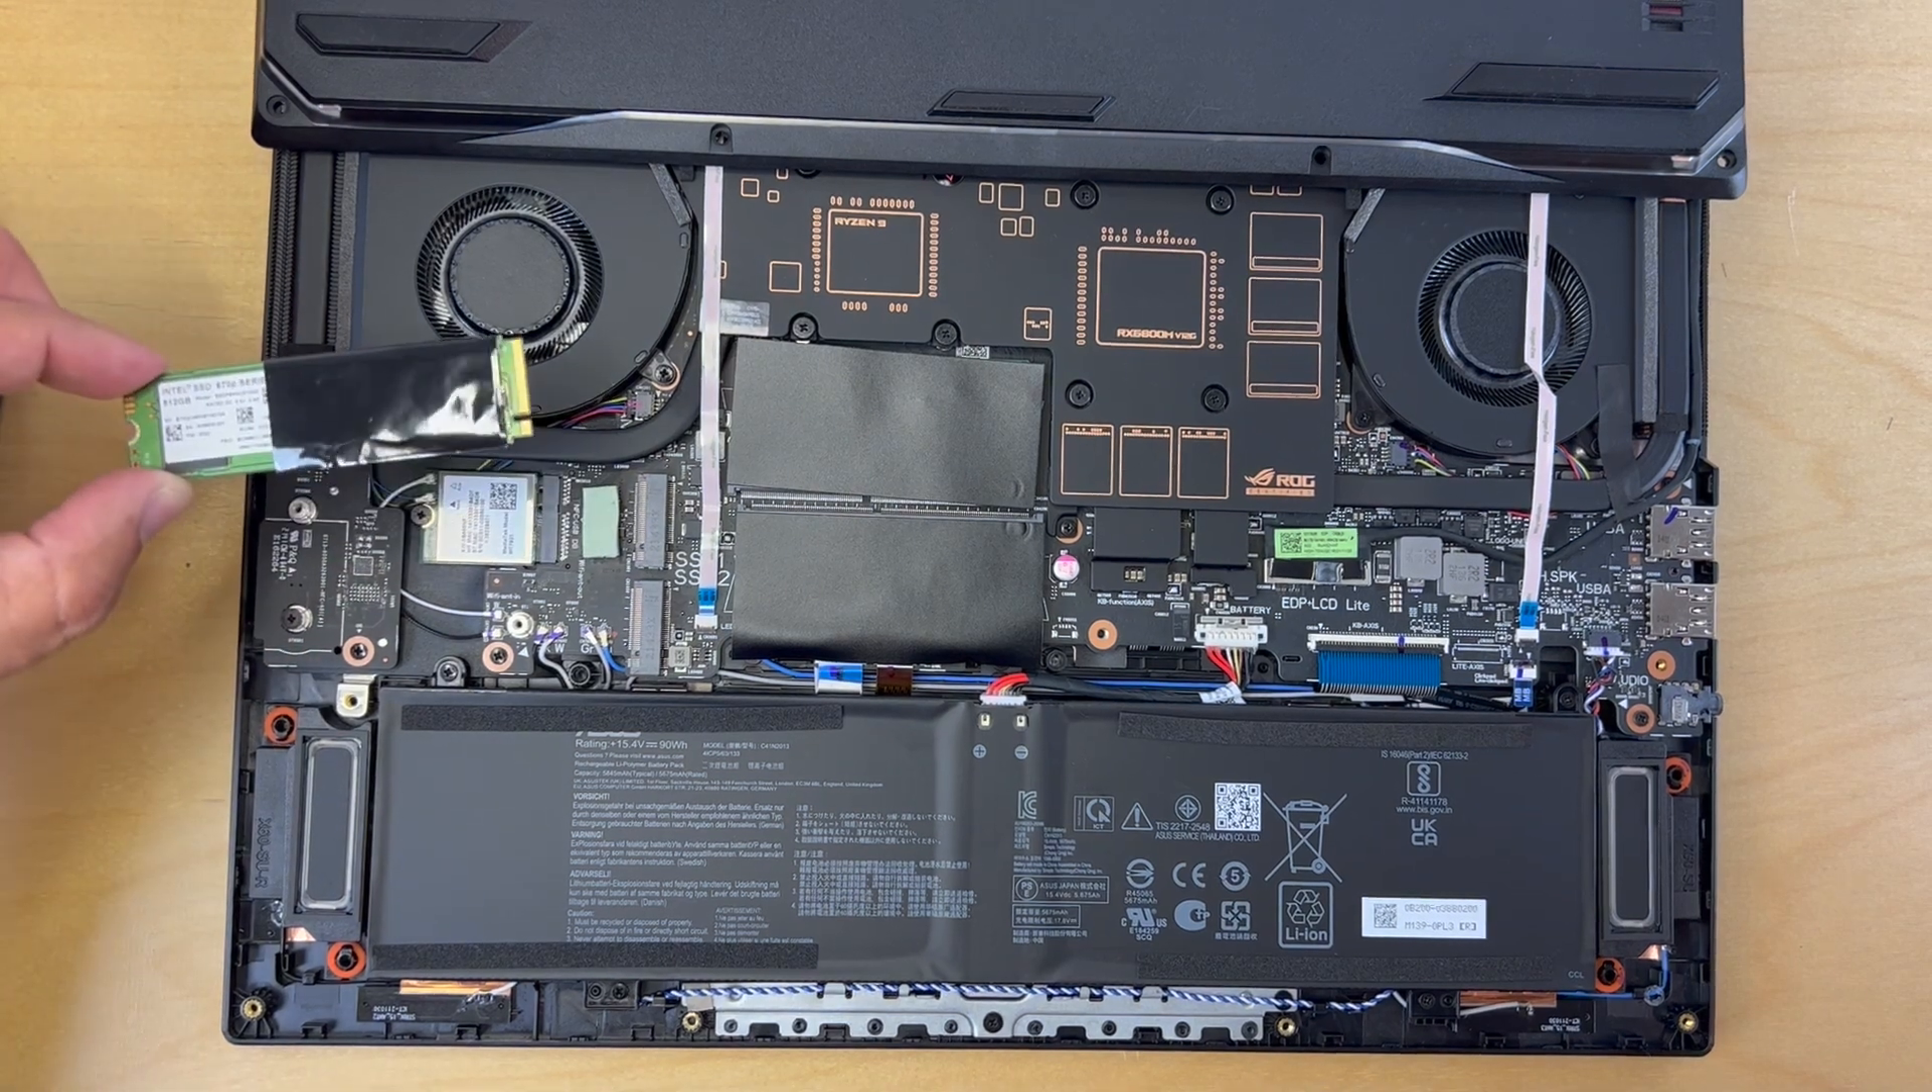And now with the screw removed, I can easily pull this SSD out of the slot and put it away.